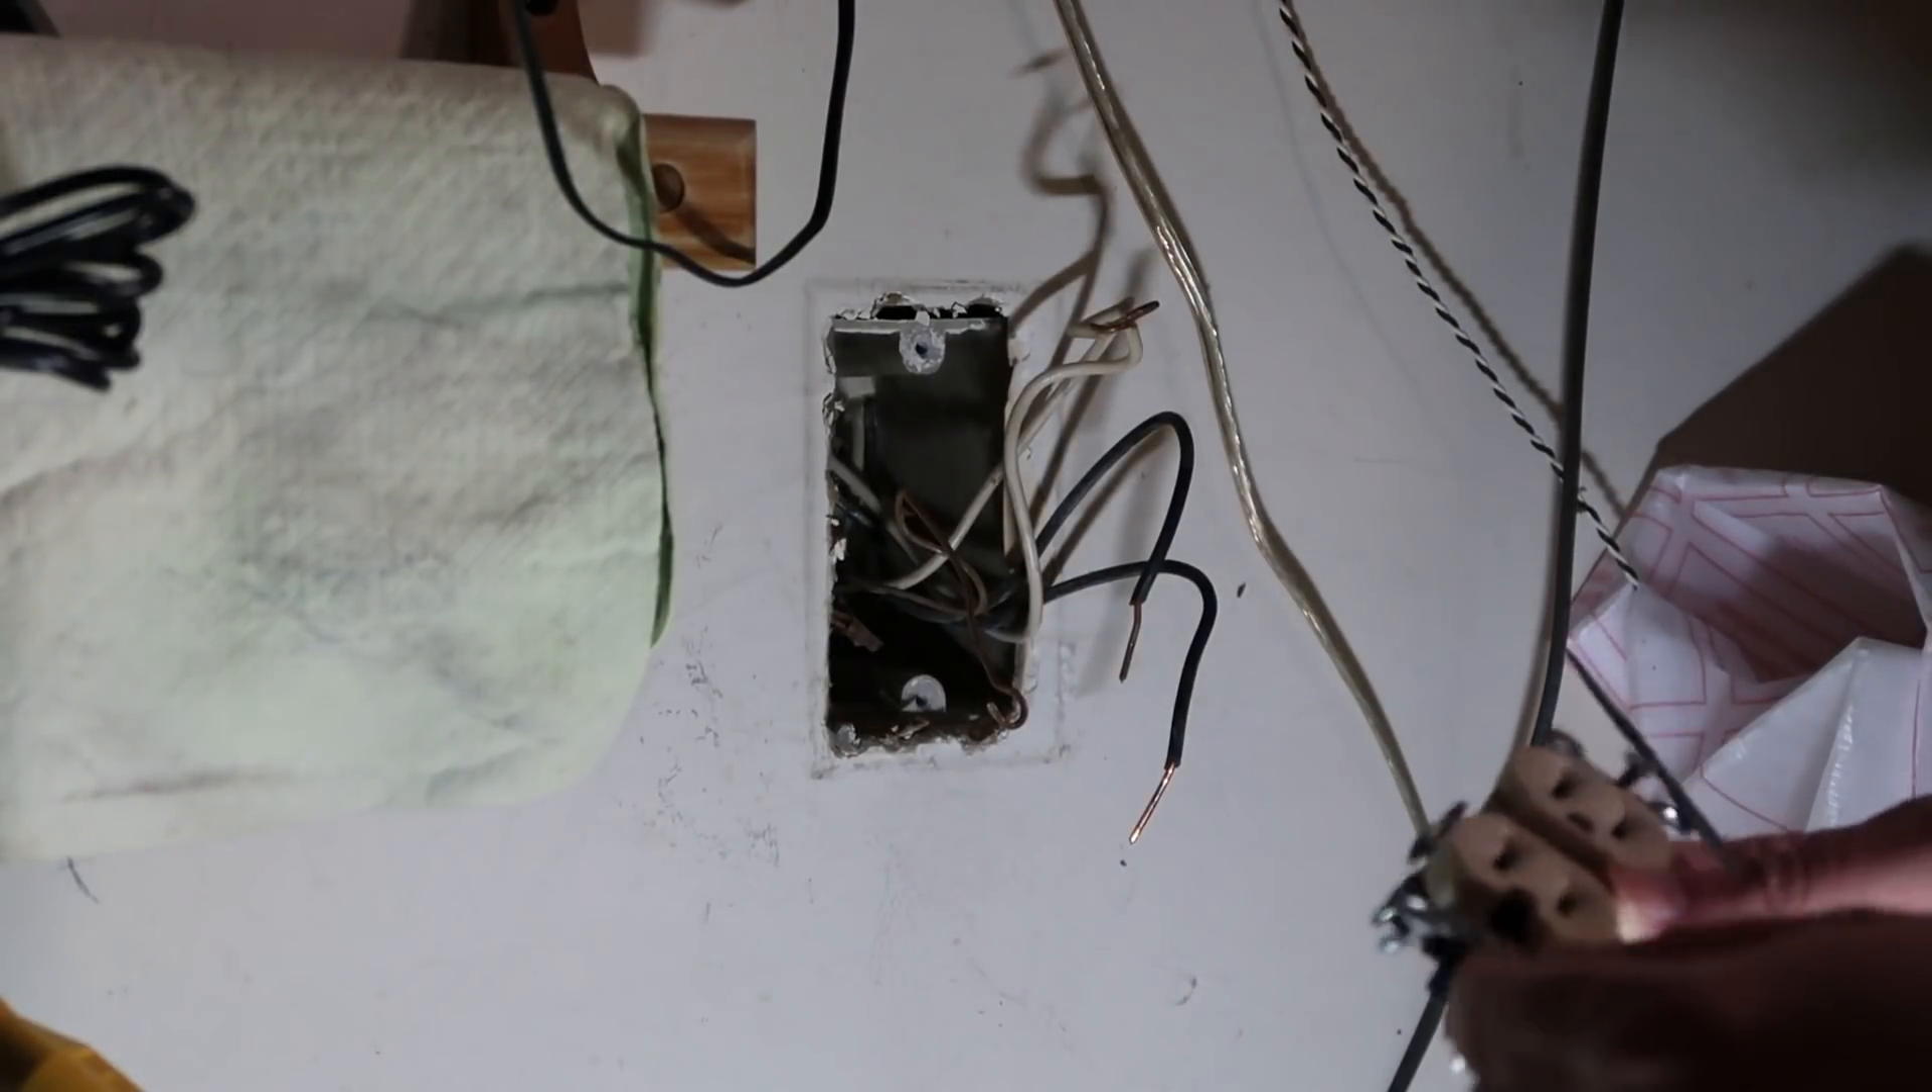Now we have the outlet out.